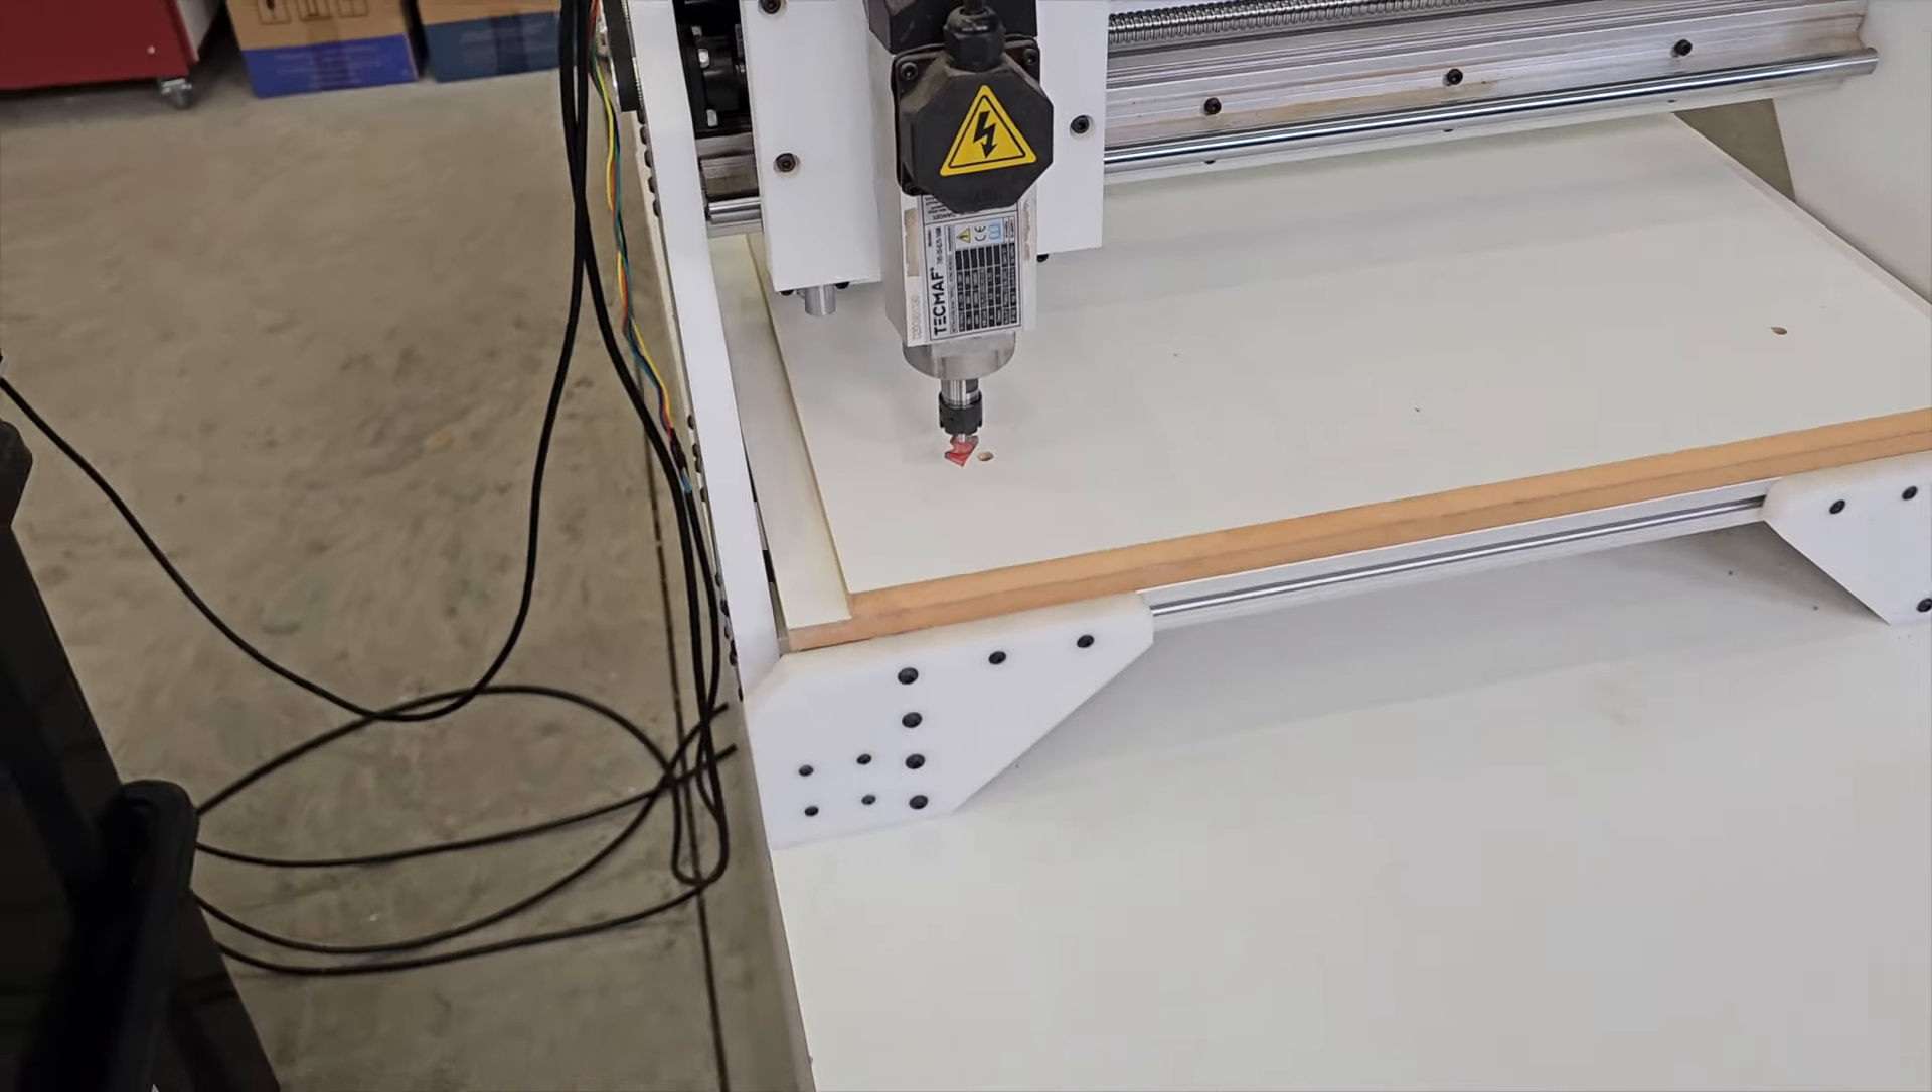E olha só, eu instalei aqui na nossa Revolution 2, uma chapa de MDF embaixo, para ser a mesa da máquina, da estrutura.